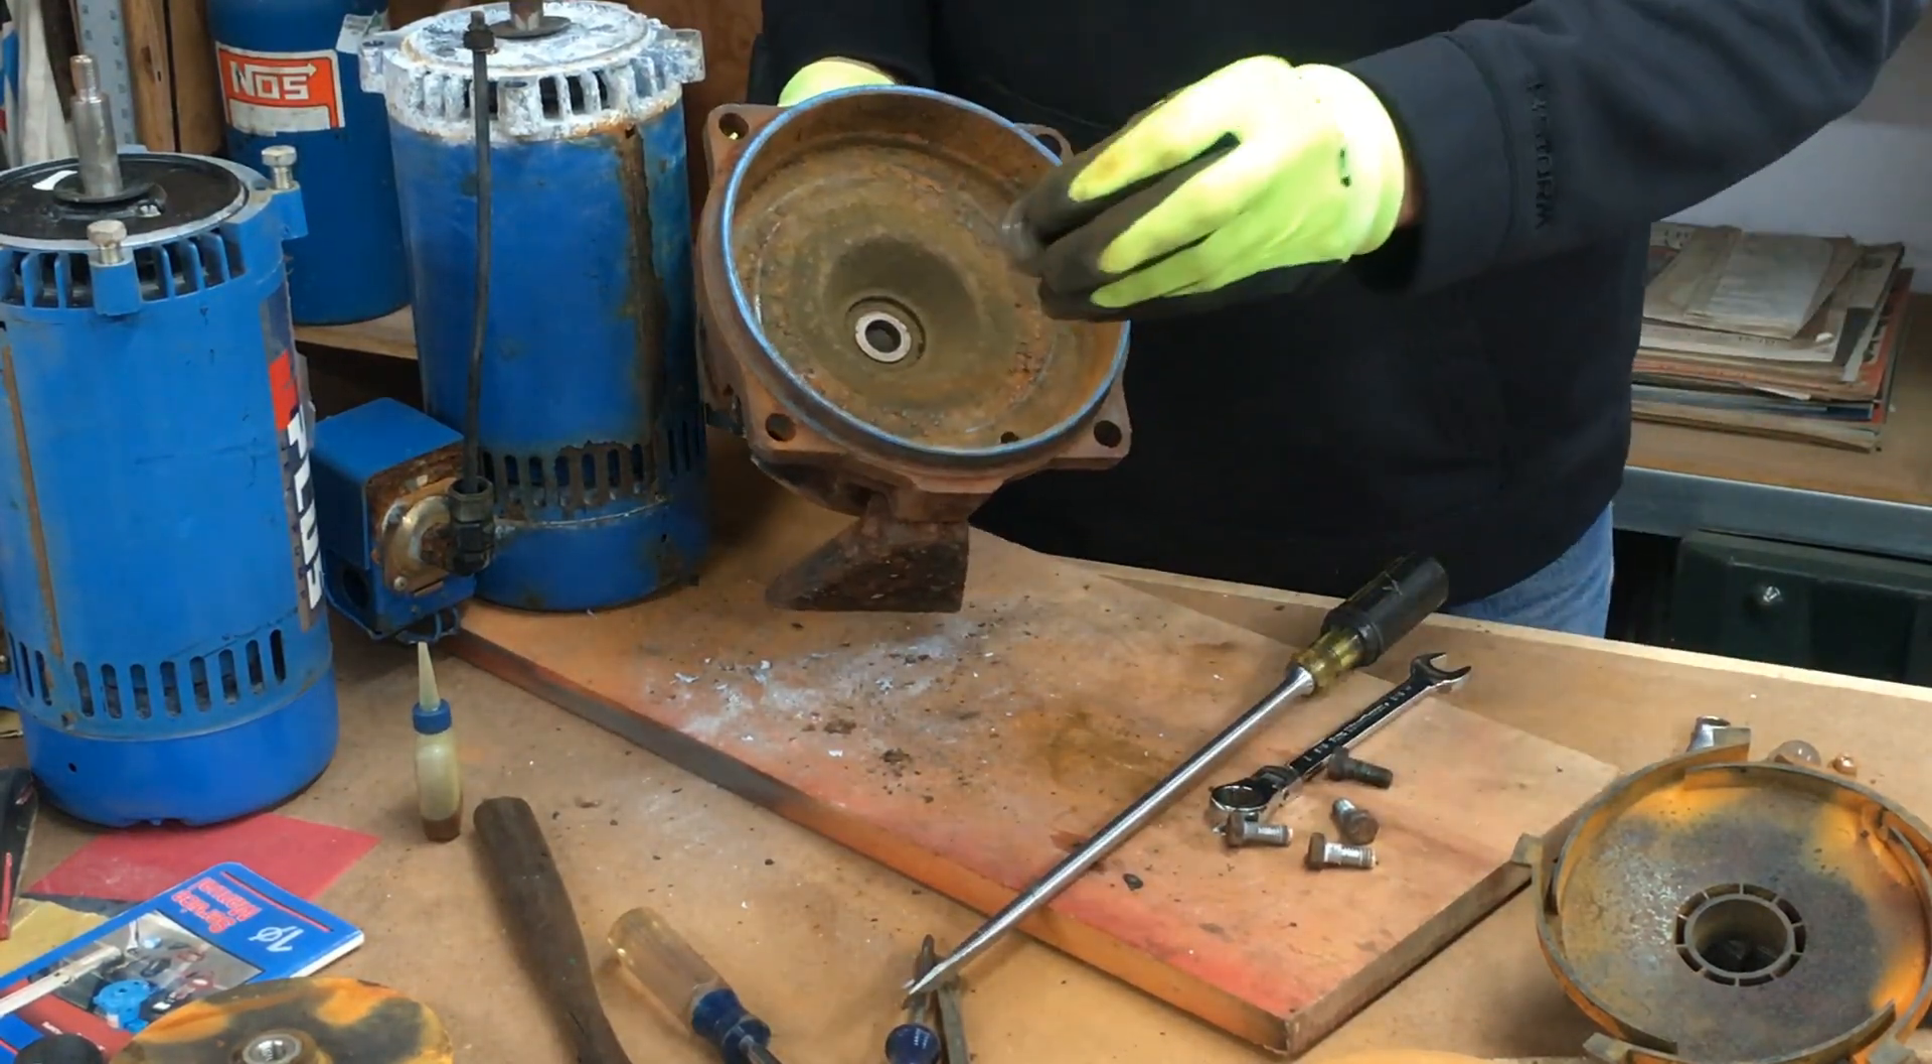The second part of the shaft seal is still in the motor adapter.